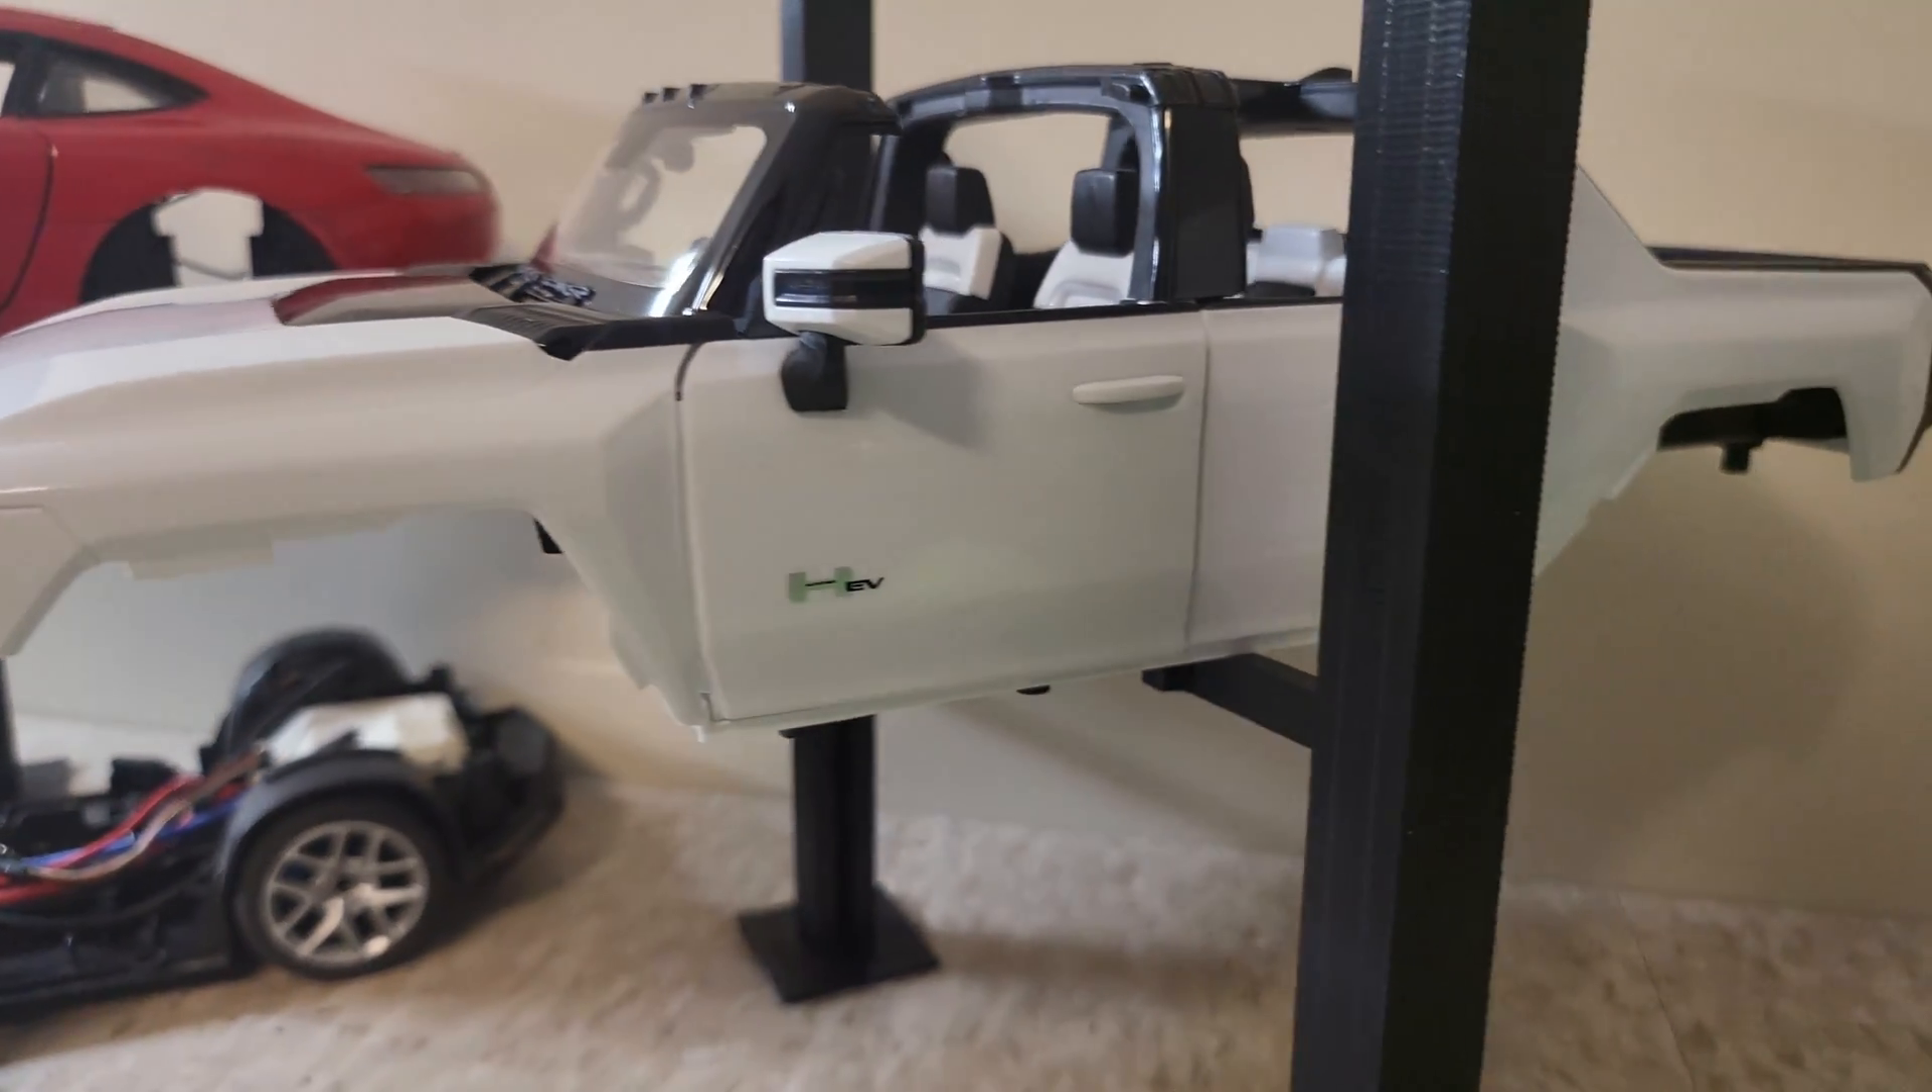Eight screws later and we've got the body on the lift.